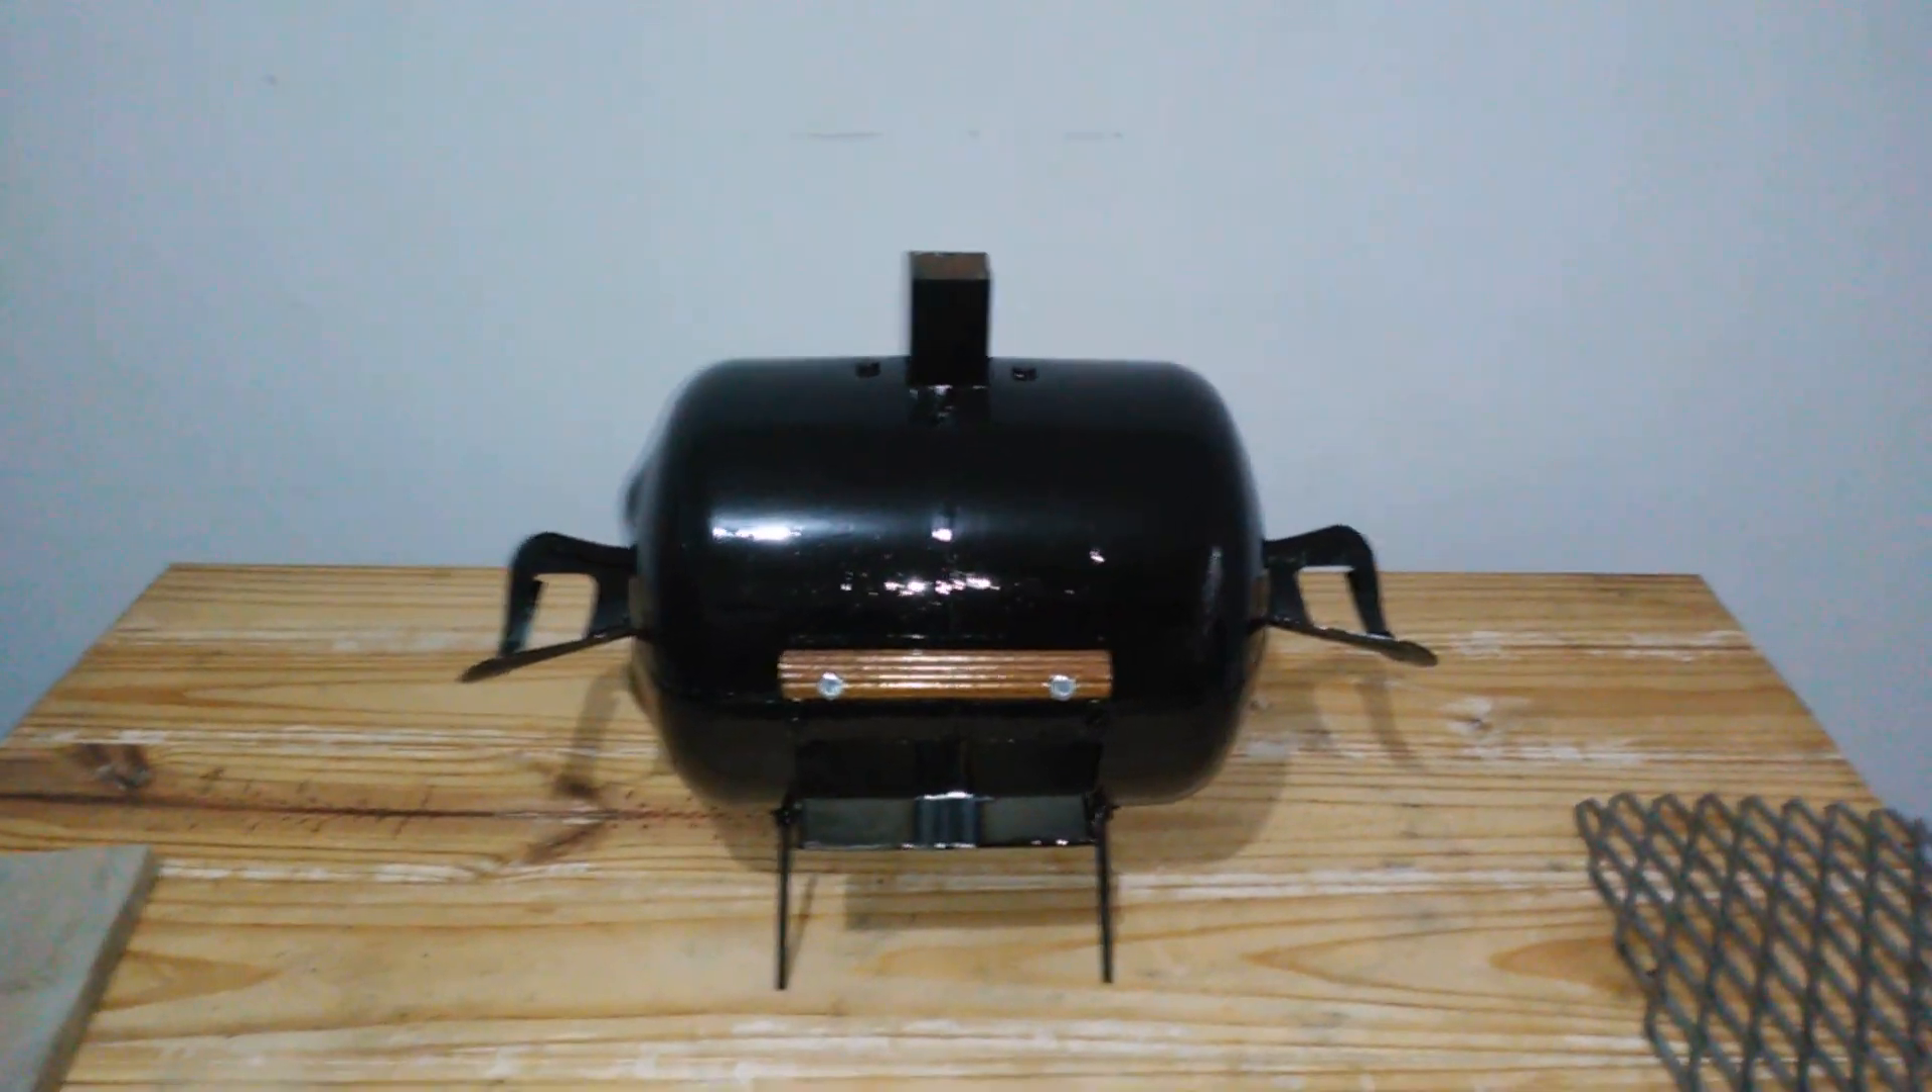Ya he armado la parrilla, después de pasar por el taller de pintura, ya la armé completa.